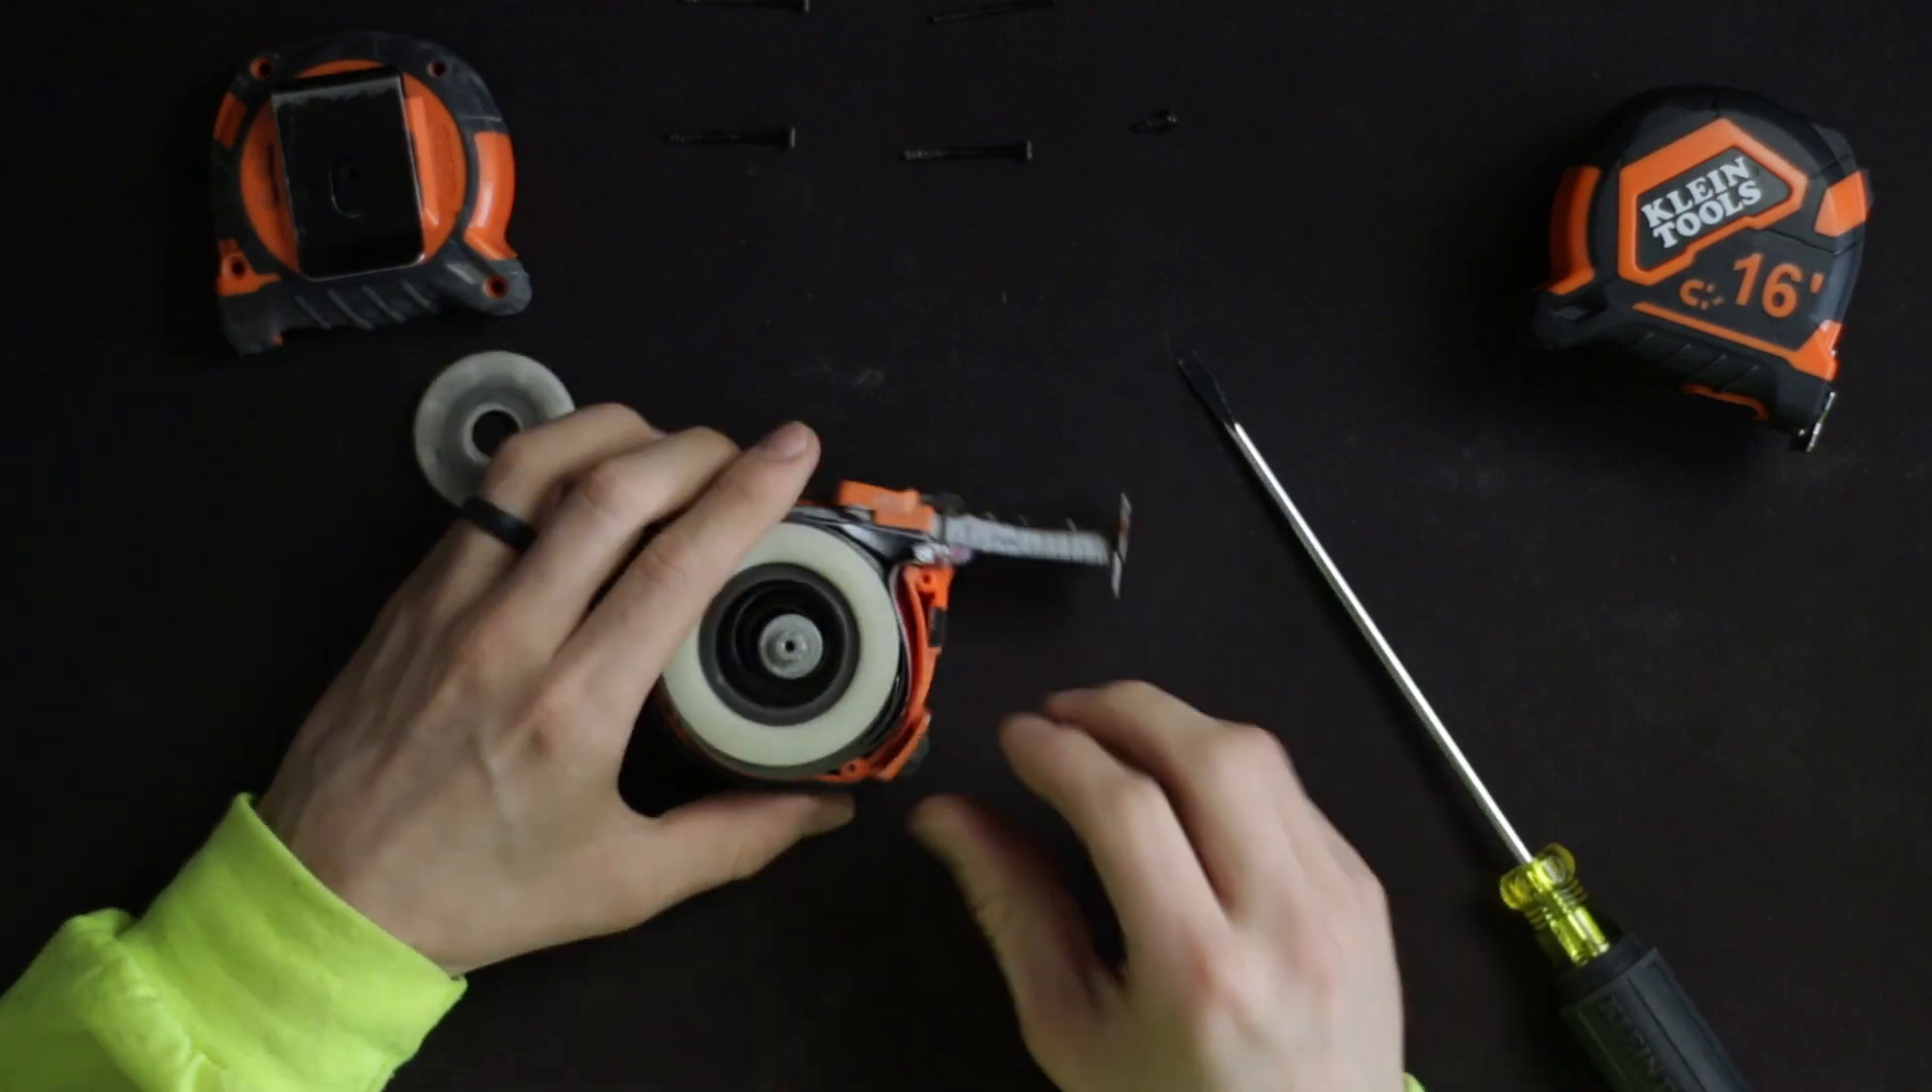You can see here I got this case cracked open.